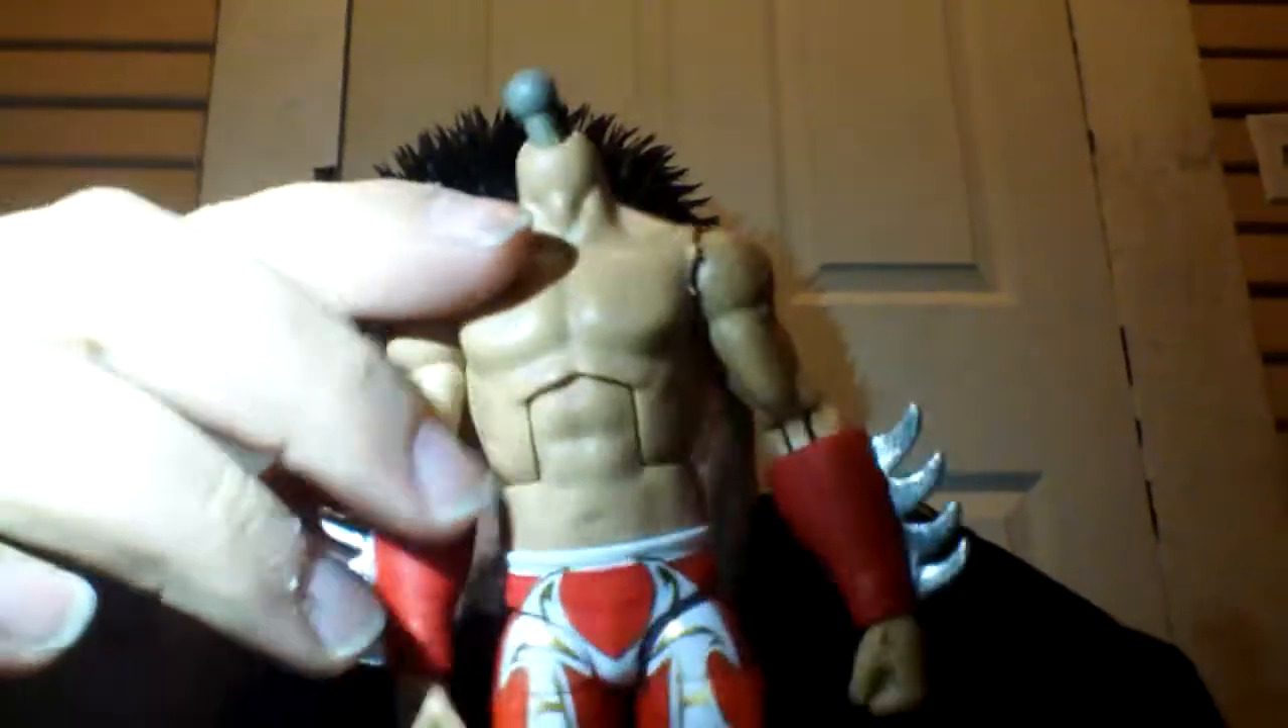There is now an elite Ultimo Dragon waiting for his head and chestplate.